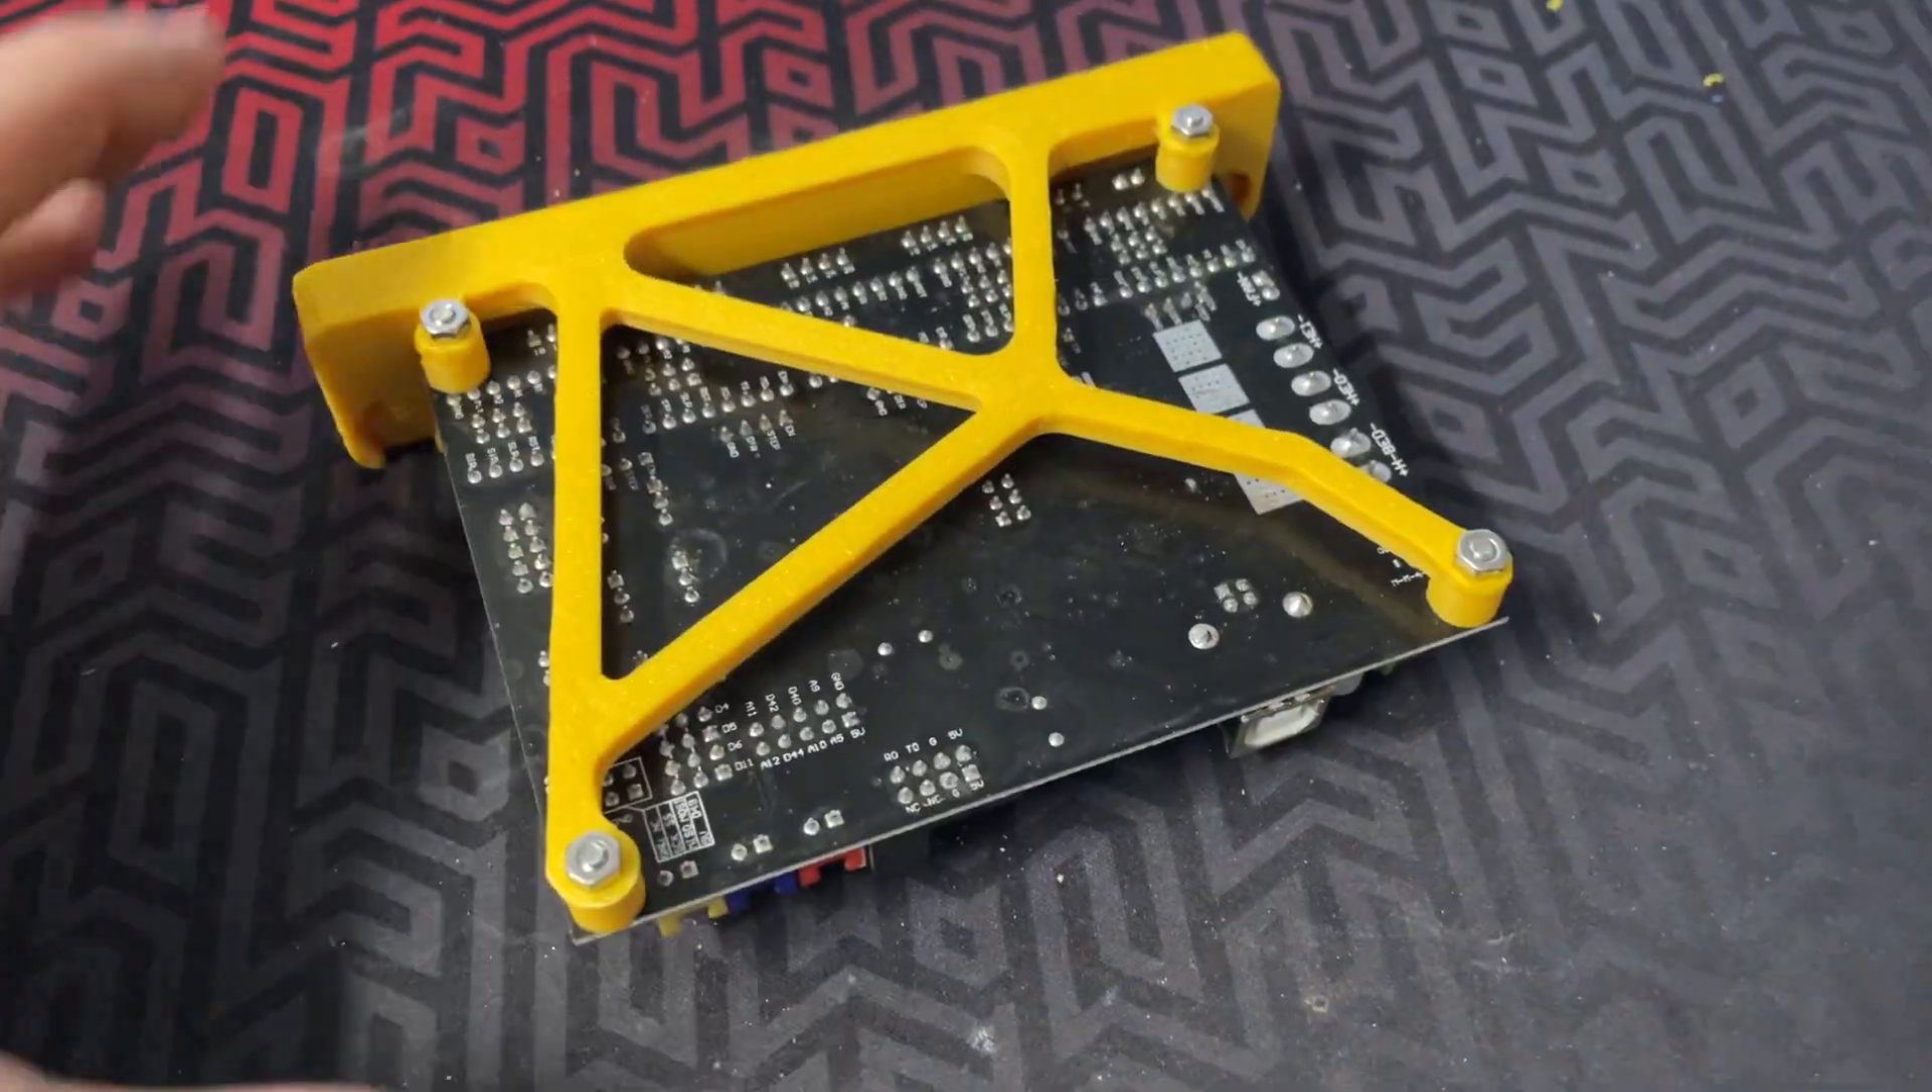Now that the board is mounted on the bracket it can be installed inside the printer.